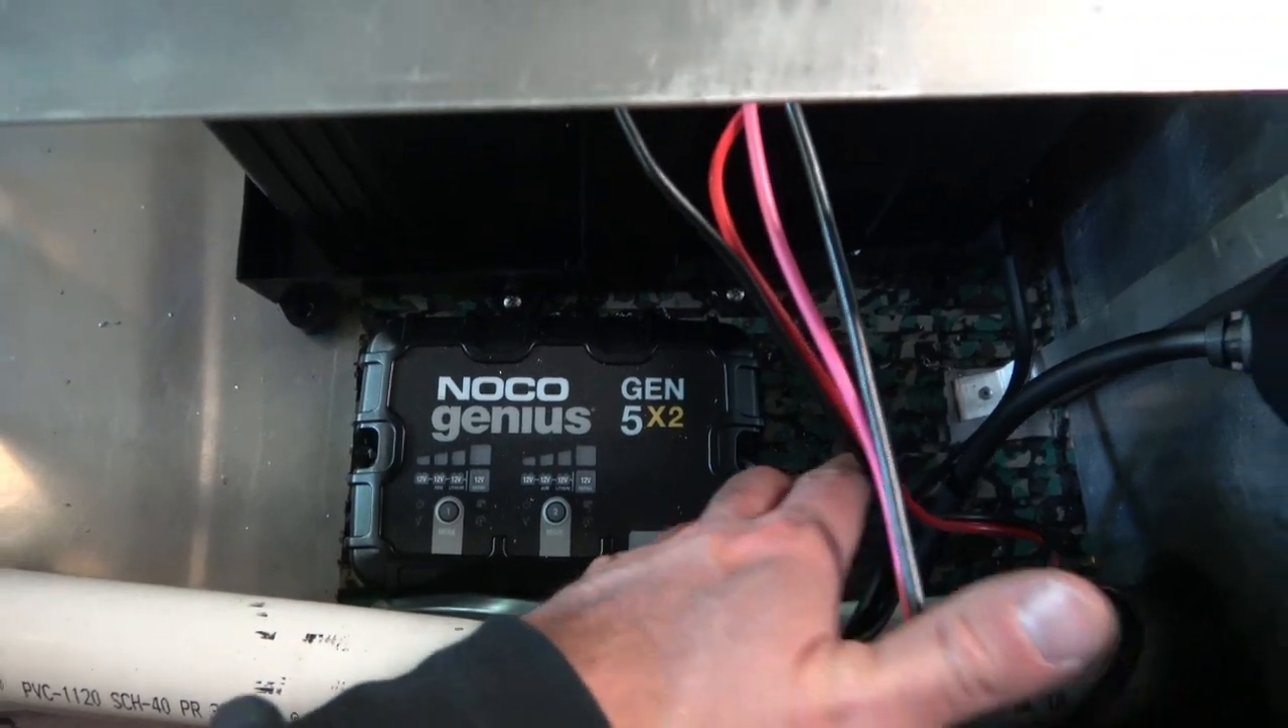And, of course, I don't think I ever showed this in any videos, but I went ahead and put my two-bank charger right here on the port side of the boat.